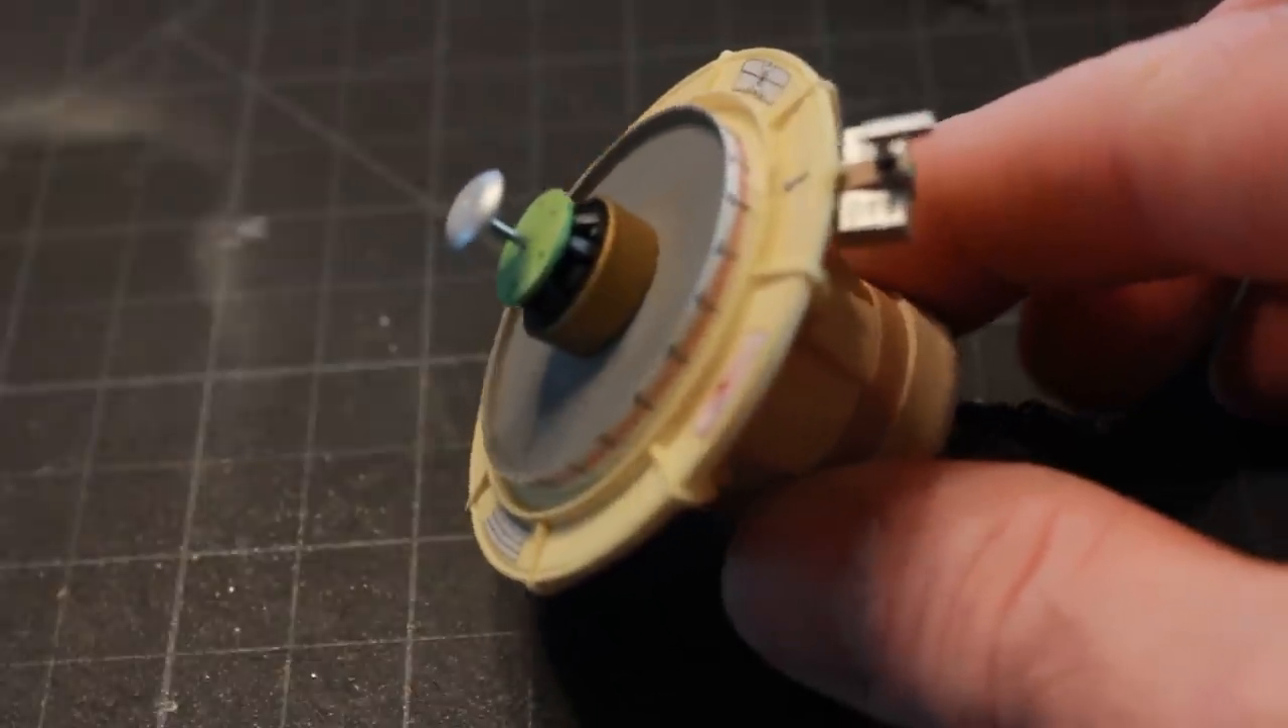Here we have the entire astragator assembled except for the clear plastic dome which goes over the top.